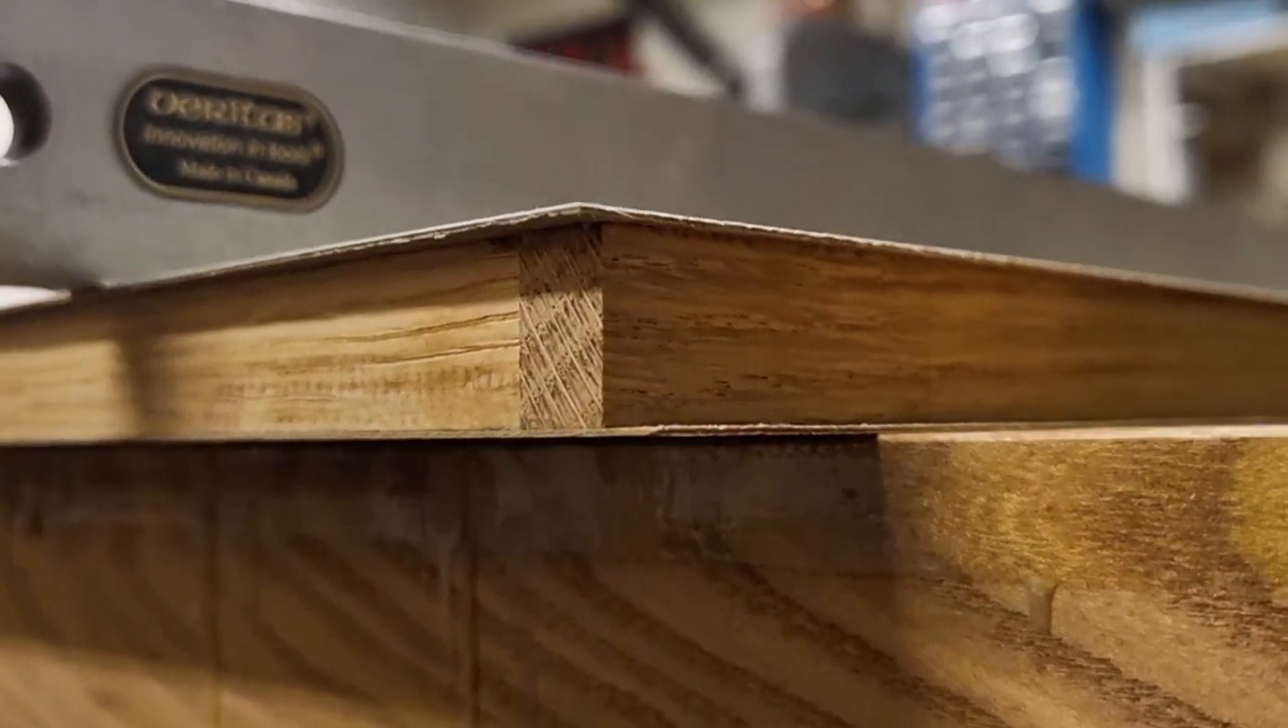So the glue has dried and I have removed the clamps and the part looks straight and nice. And the laminate is overhanging my base on all sides.